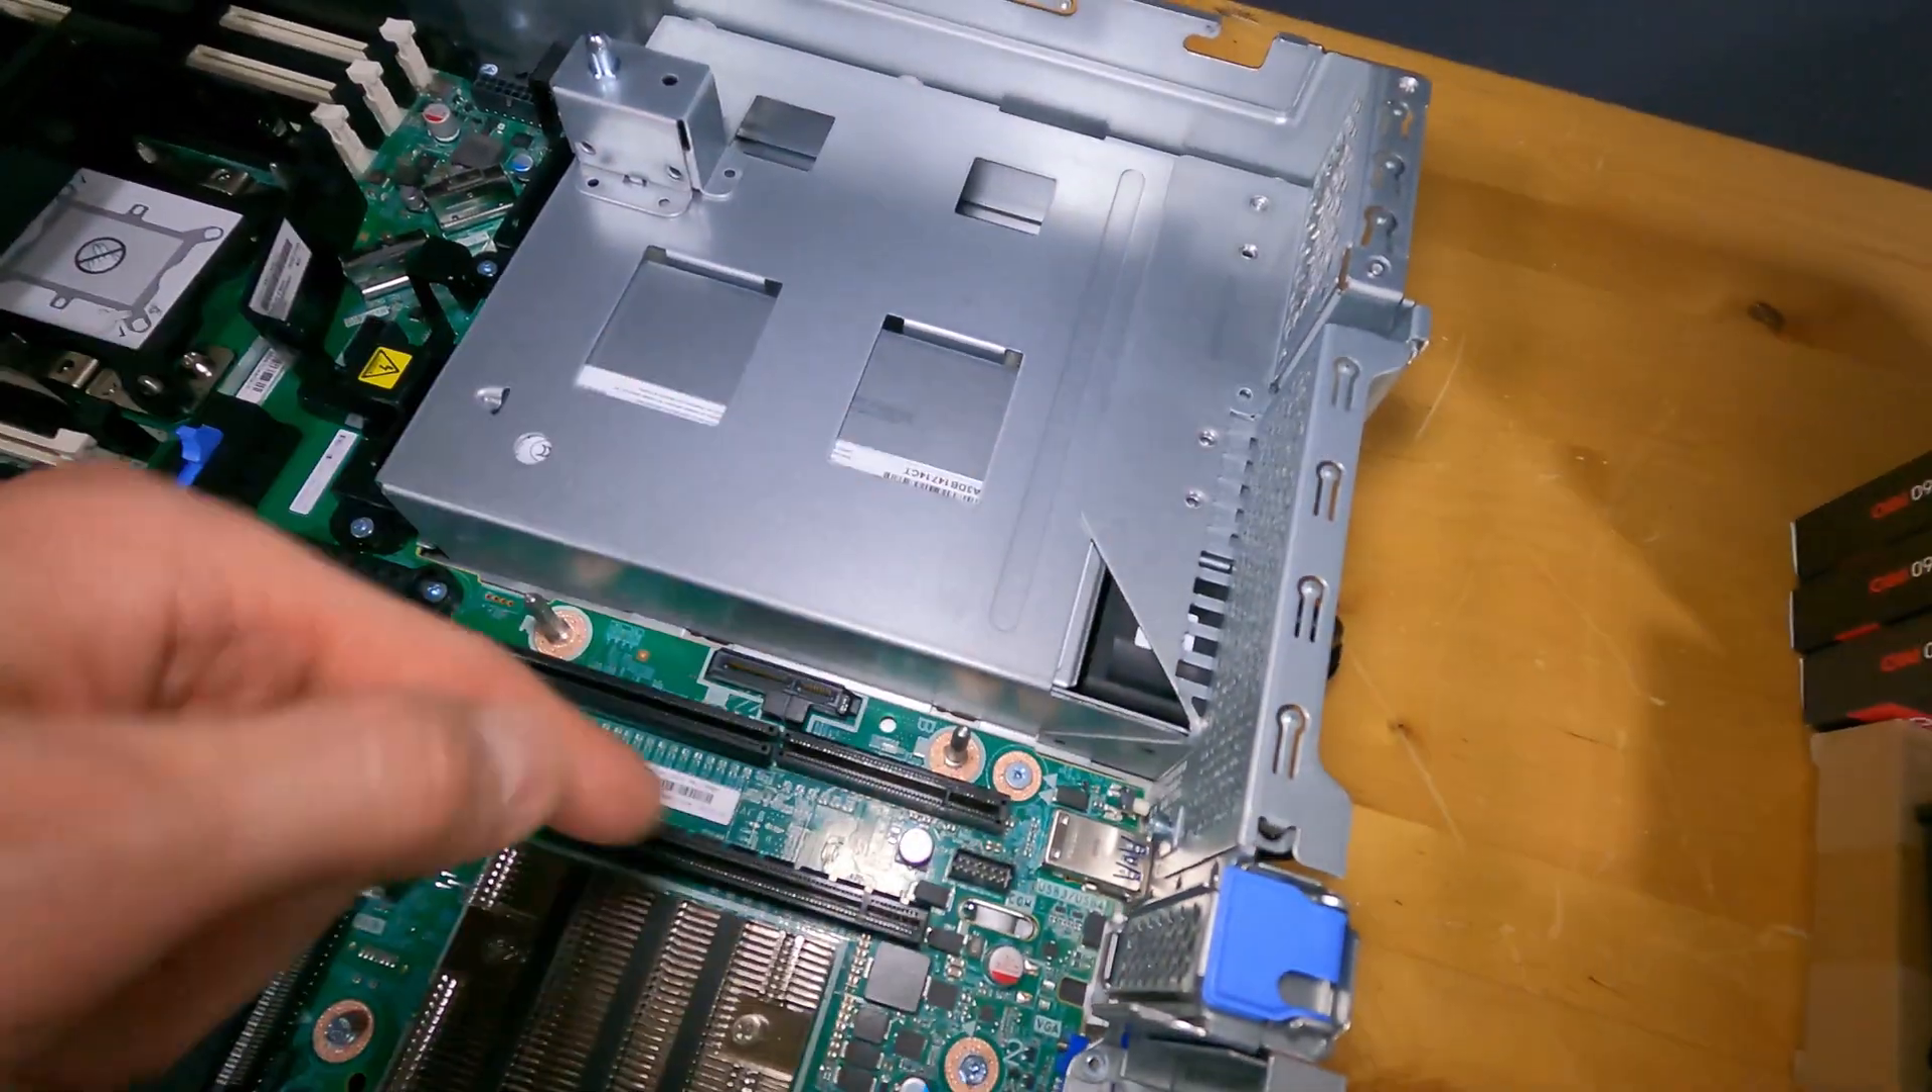These are riser slots that could populate full profile cards here and here, but we don't have any risers pre-installed.